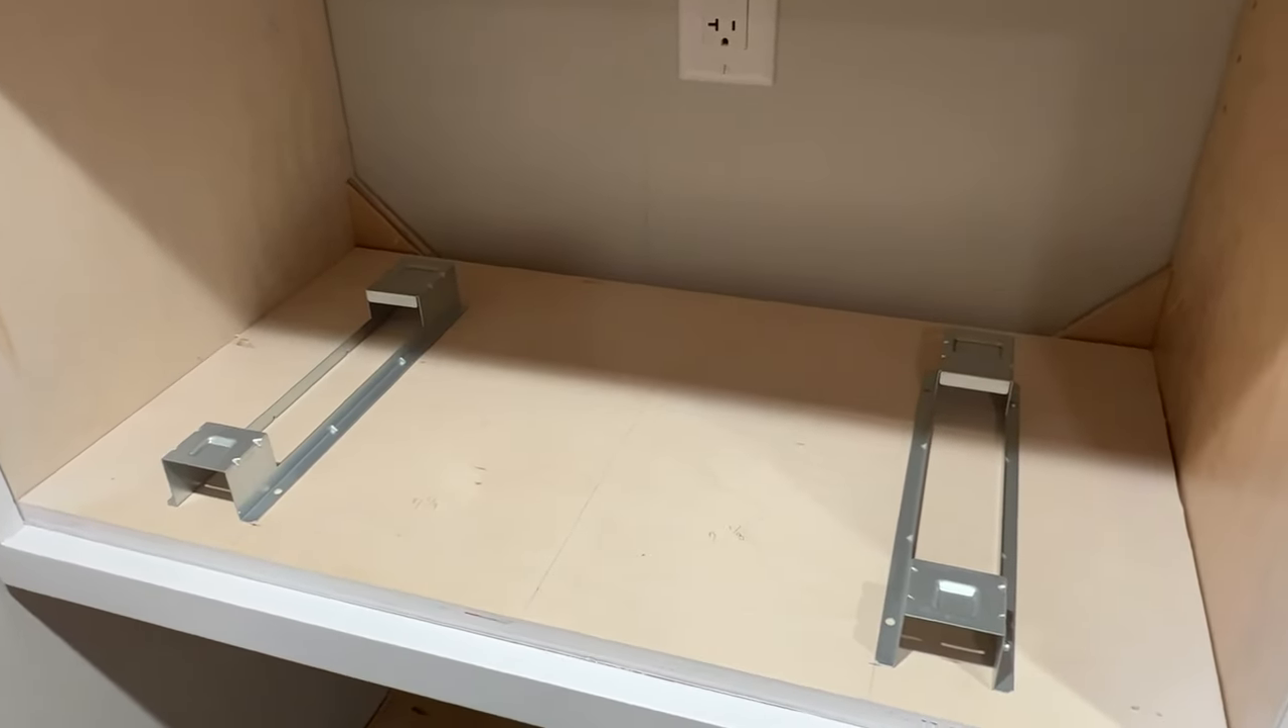Okay you can see here the brackets are installed.